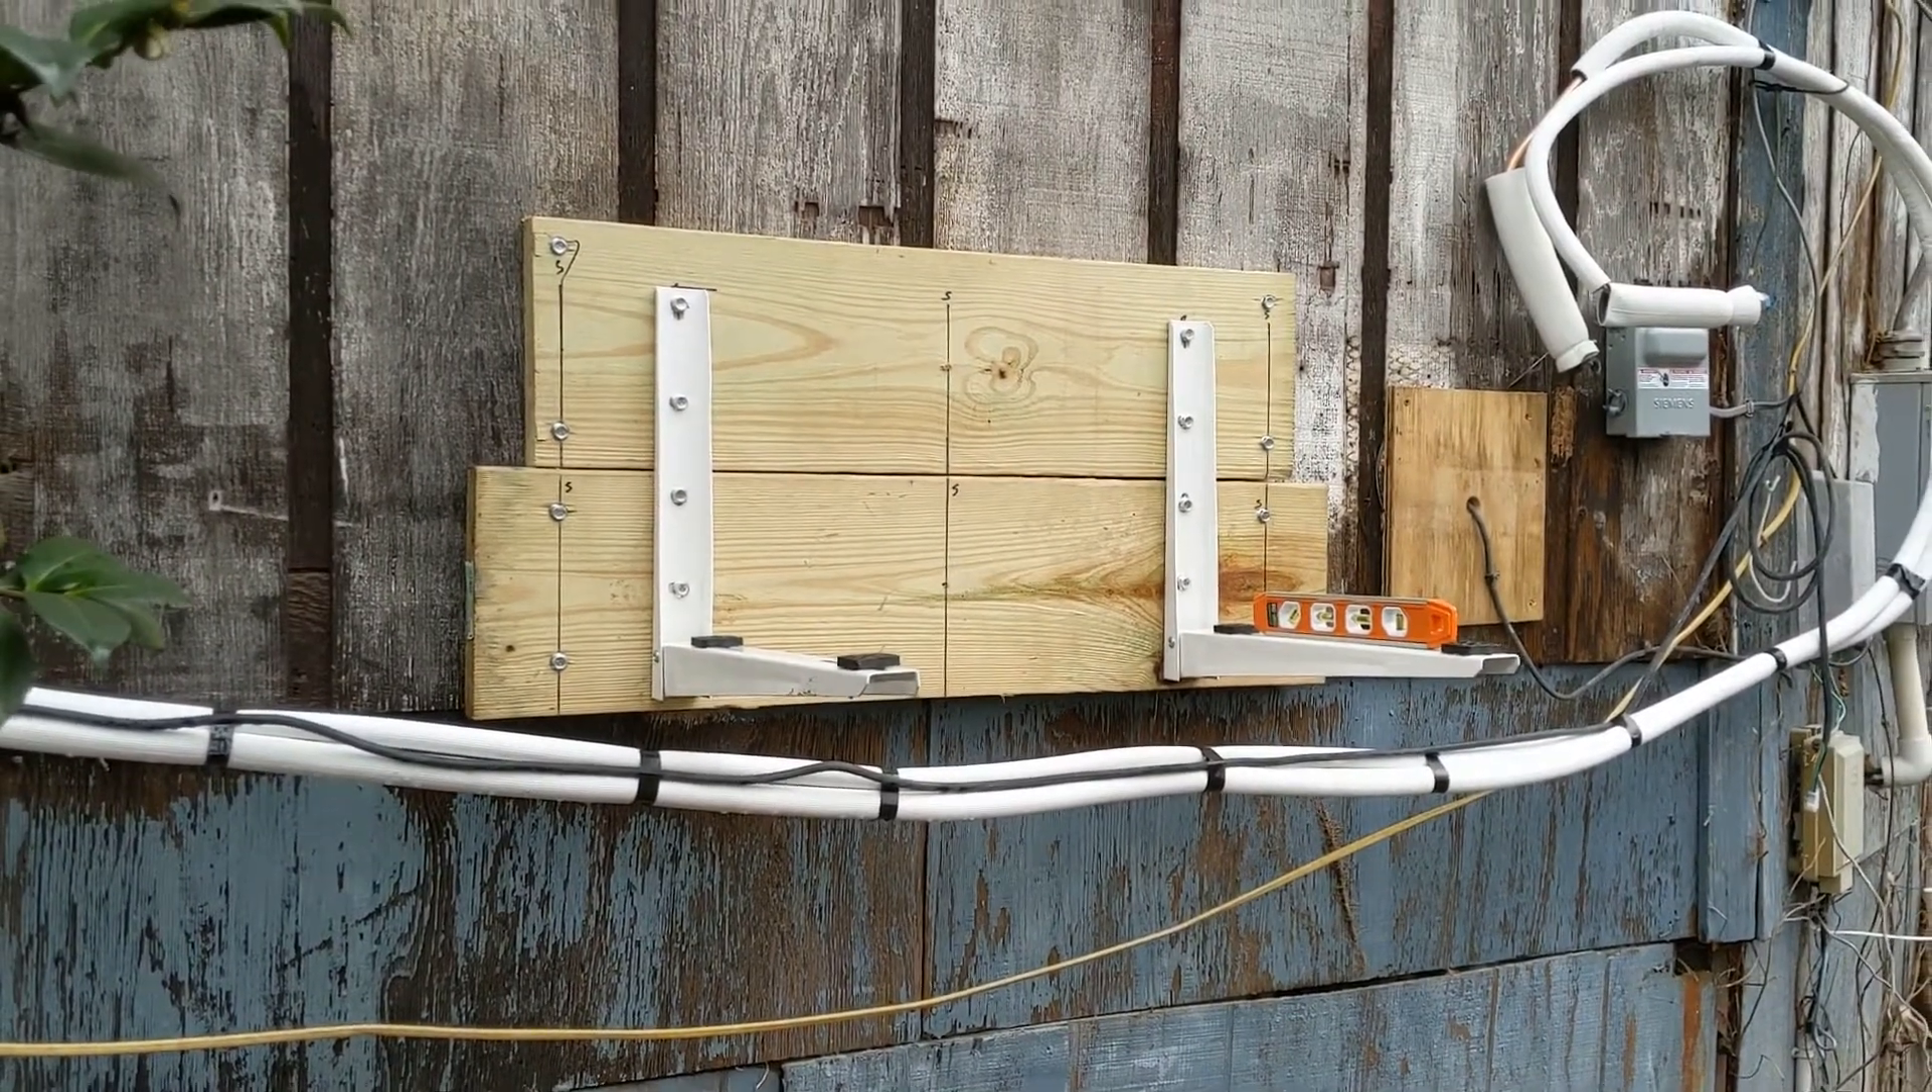All right, I got the mounting bracket up.